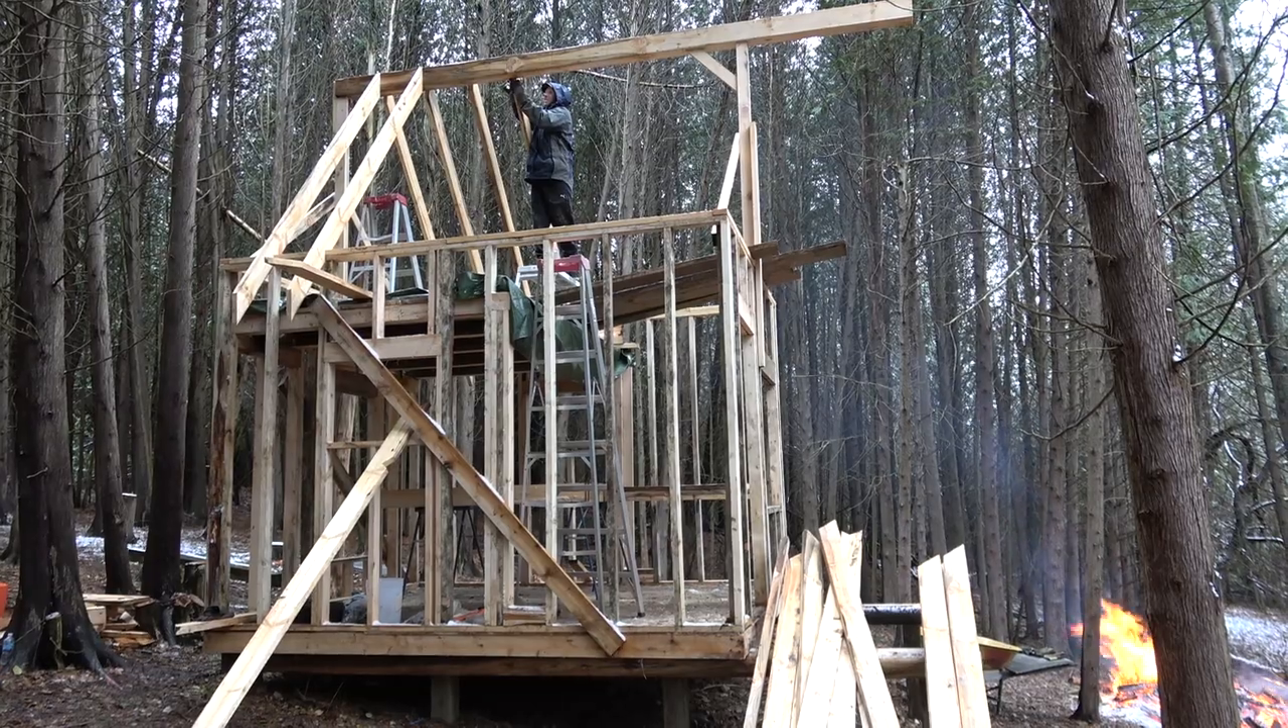There's a couple of the rafters up there already. There's more to come.